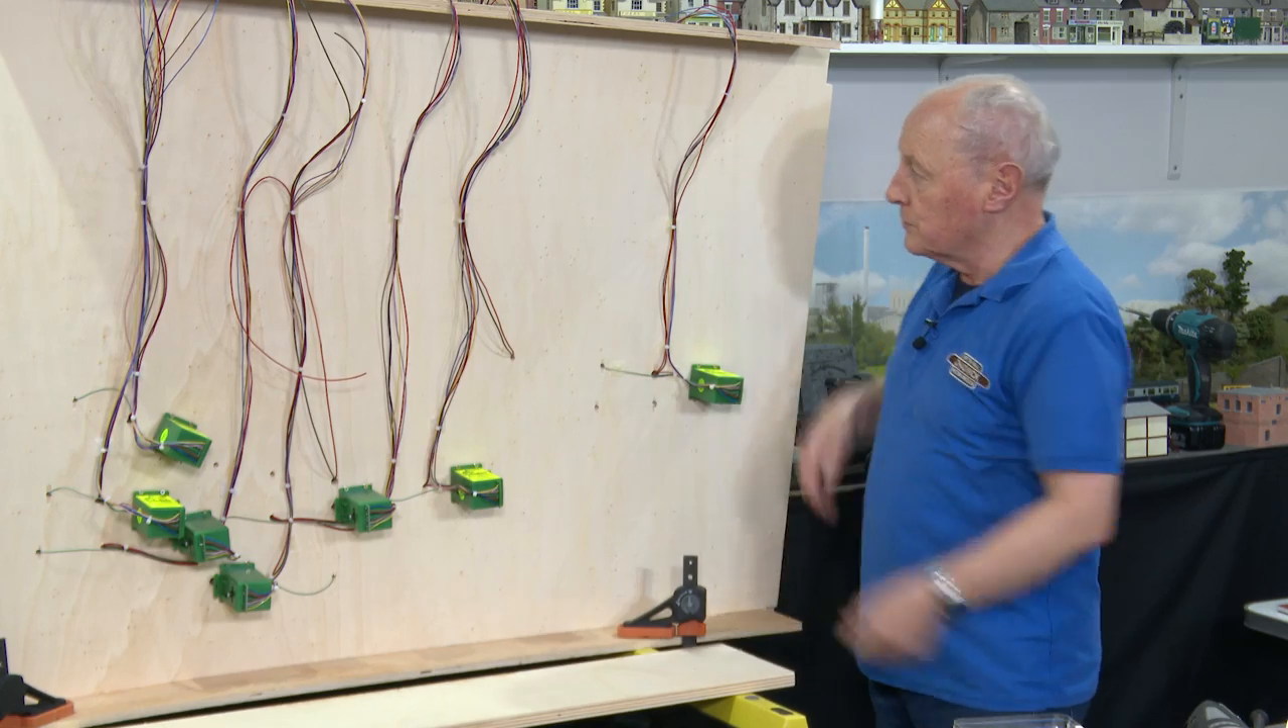Well it's now six hours later and as you can see seven point motors have been installed and the cables are just sort of loosely gathered up.